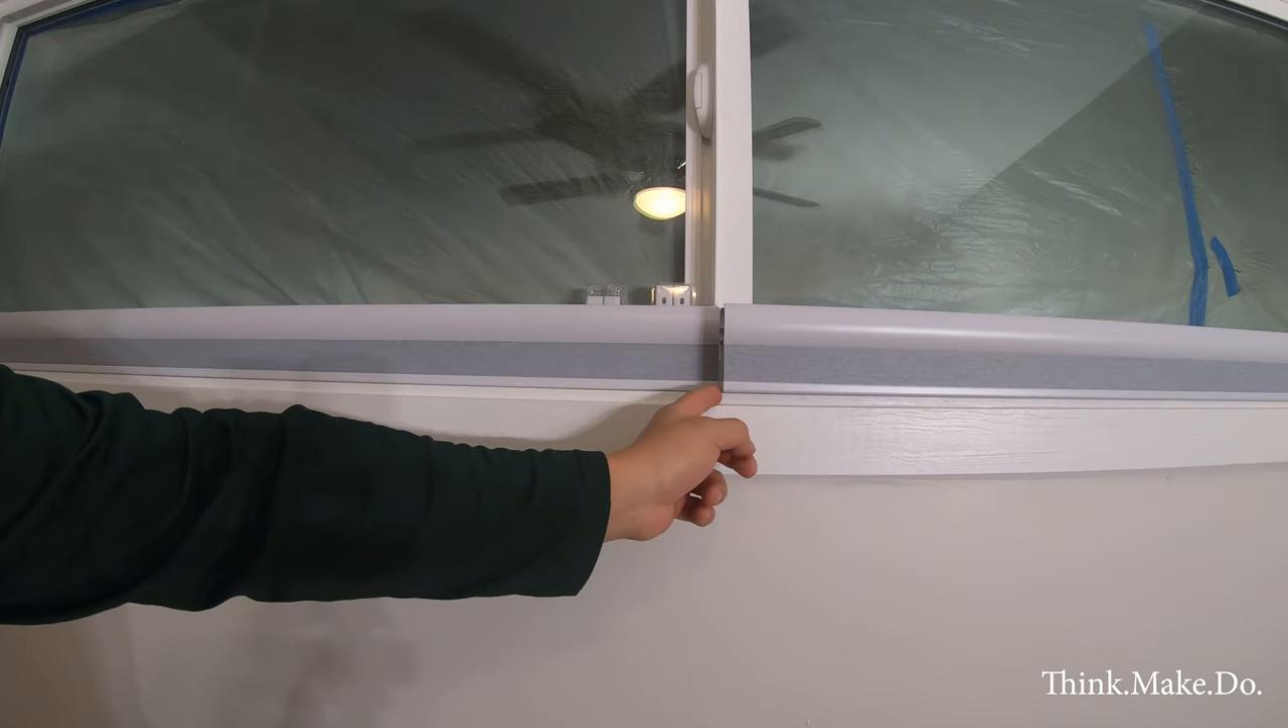These plastic clips on the end are preventing the two blinds from sitting perfectly next to each other.